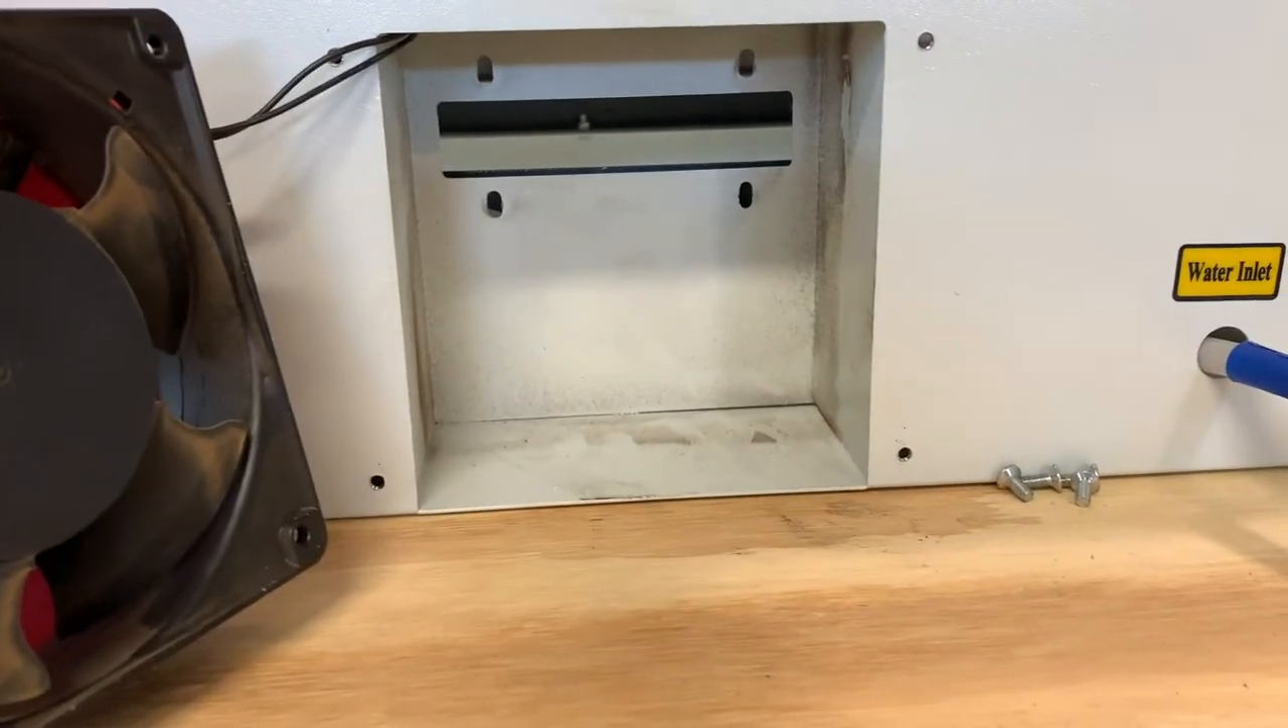Okay, I went ahead and pulled the fan back out of the machine here.